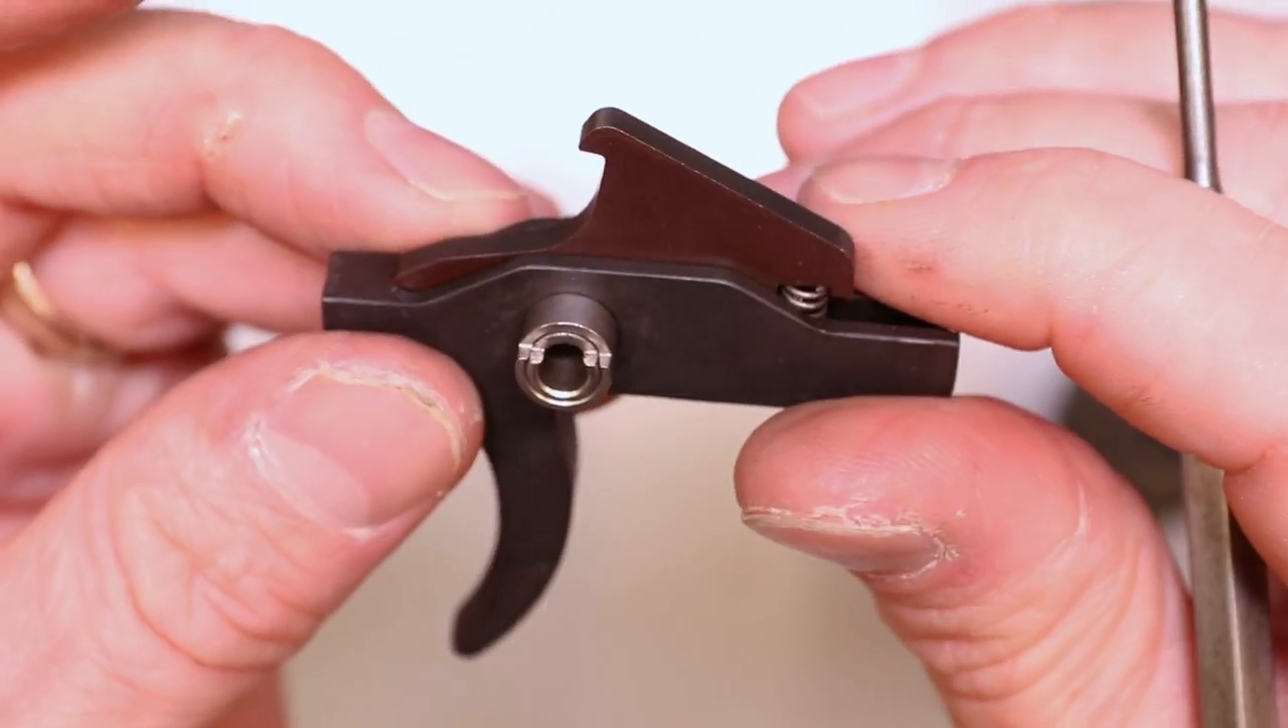All right, so the bushing is completely inserted all the way, we're good to go here.